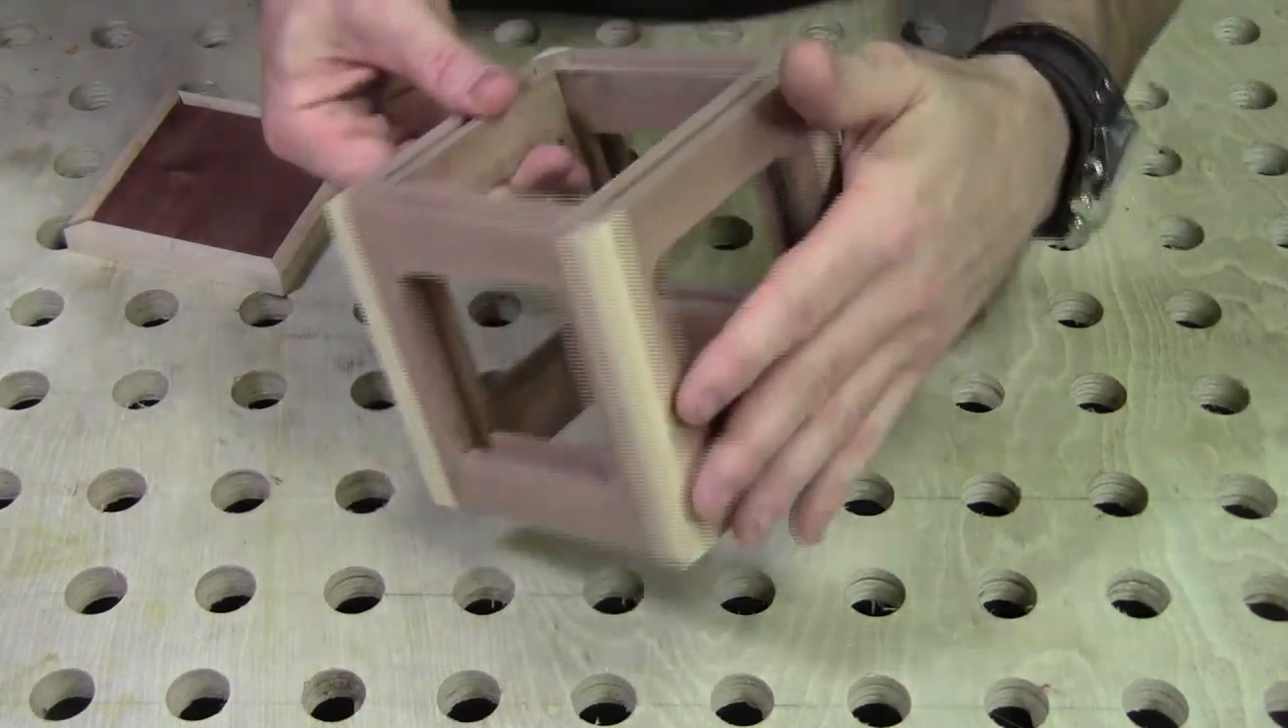And the box is all glued up and the corners are all done.